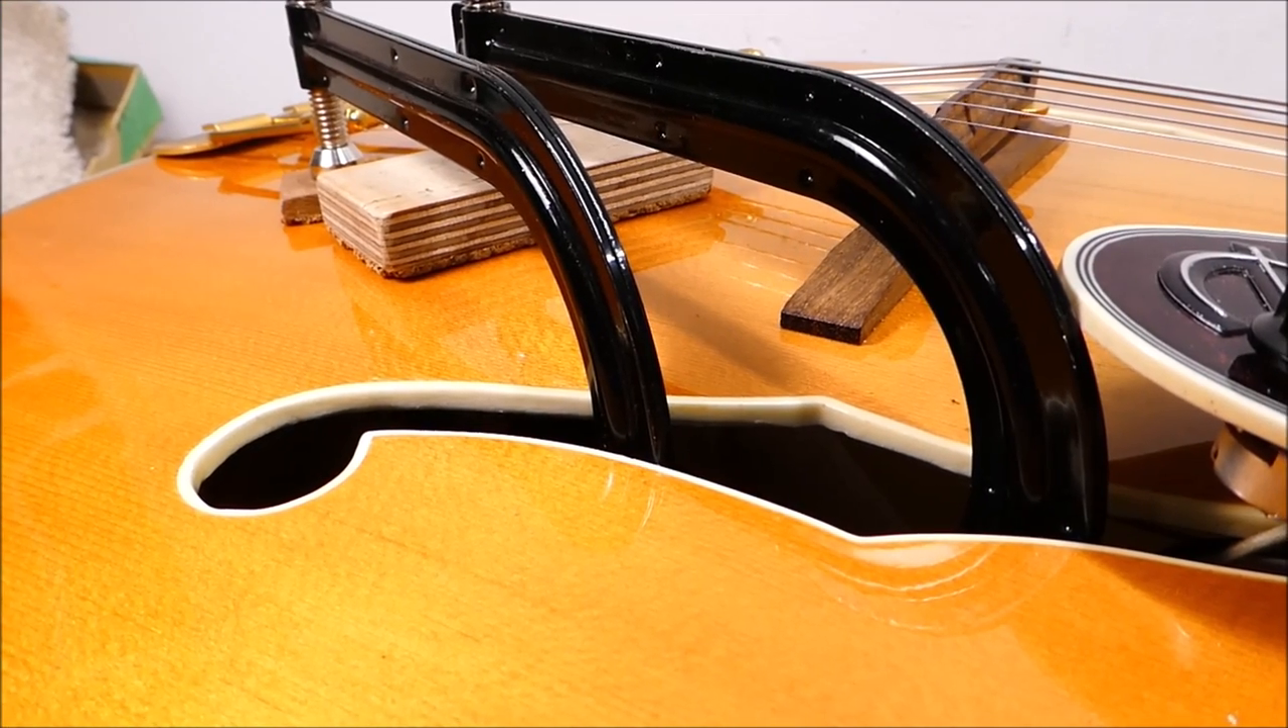And these clamps just fit through the hole.